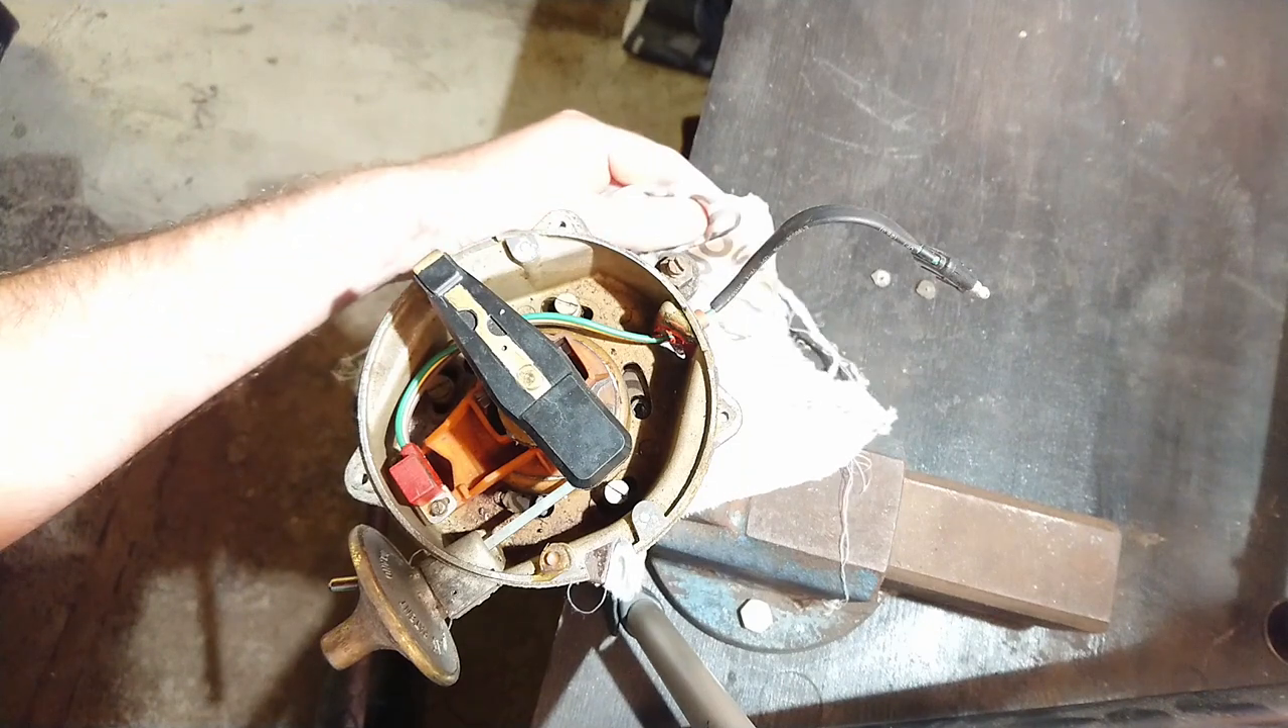And now I have the distributor out of the car.